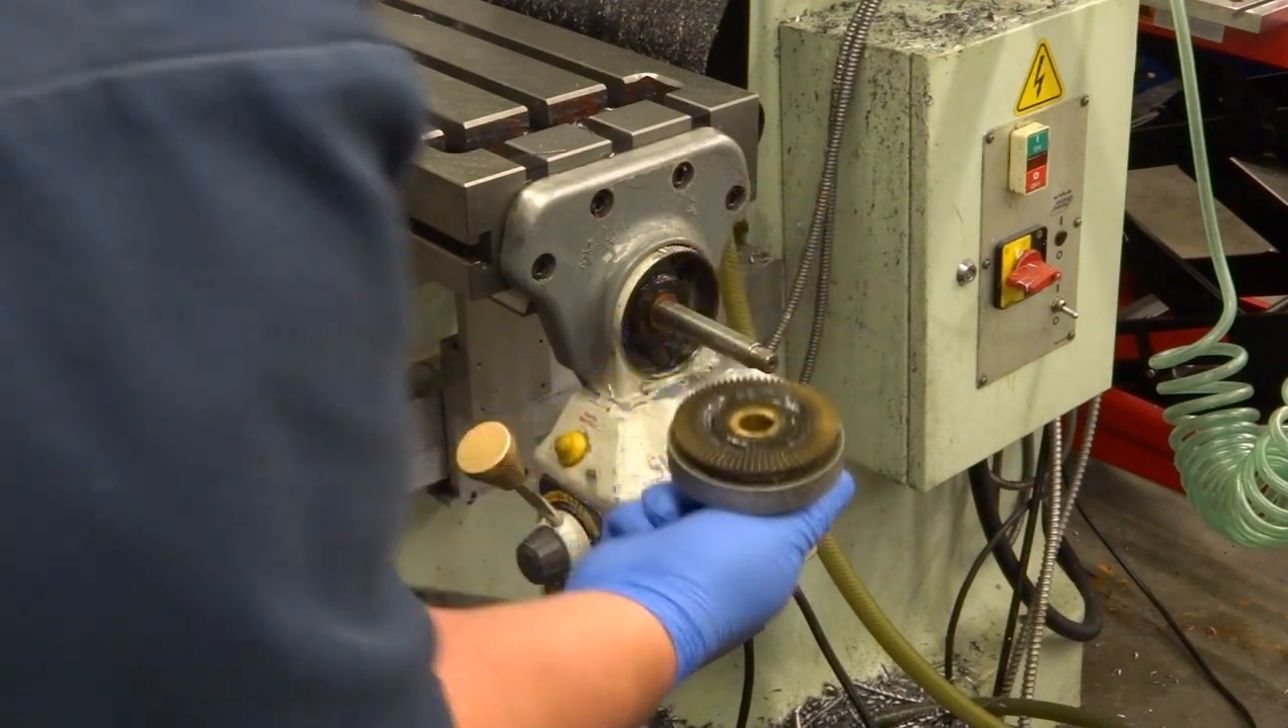The bevel gear comes out. It actually still looks like it's in pretty good shape but the new power feed comes with a new bevel gear so I'll install a new one.